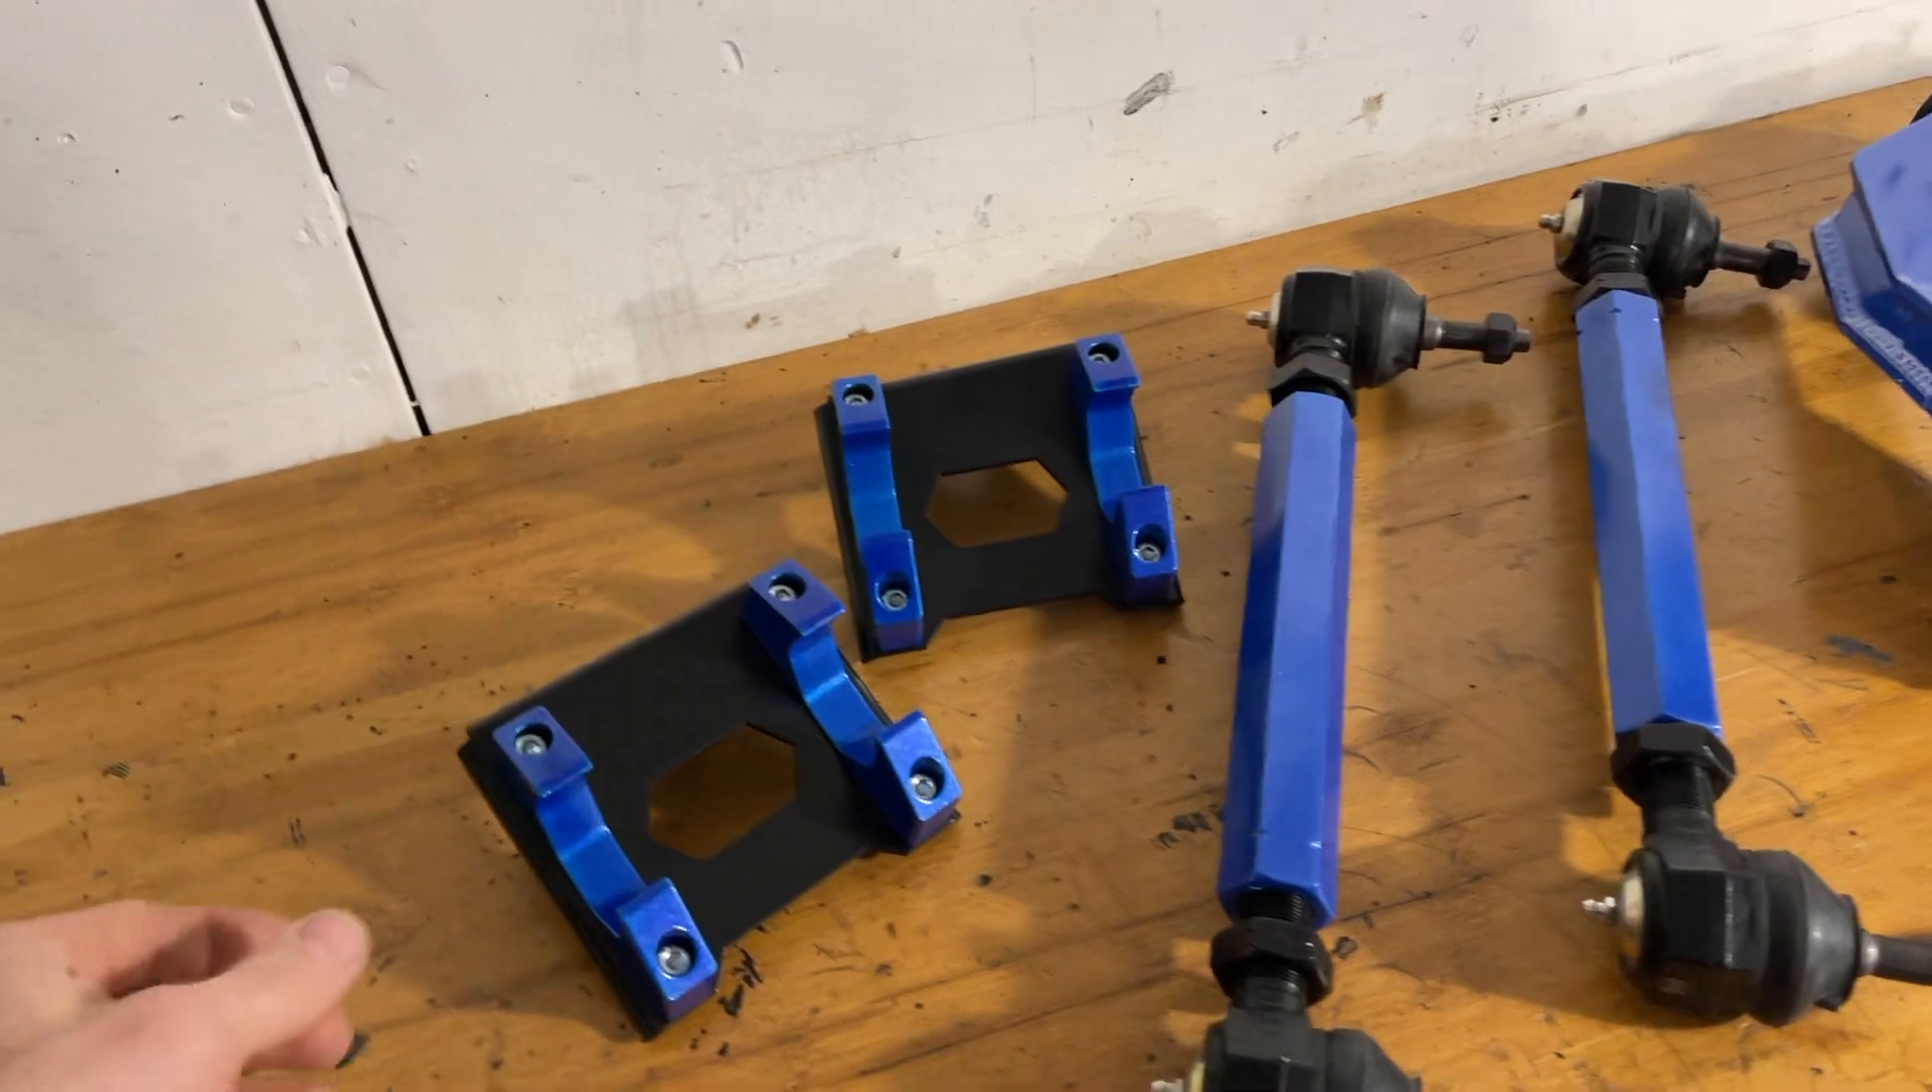I also went ahead and assembled these shock reservoir mounts.